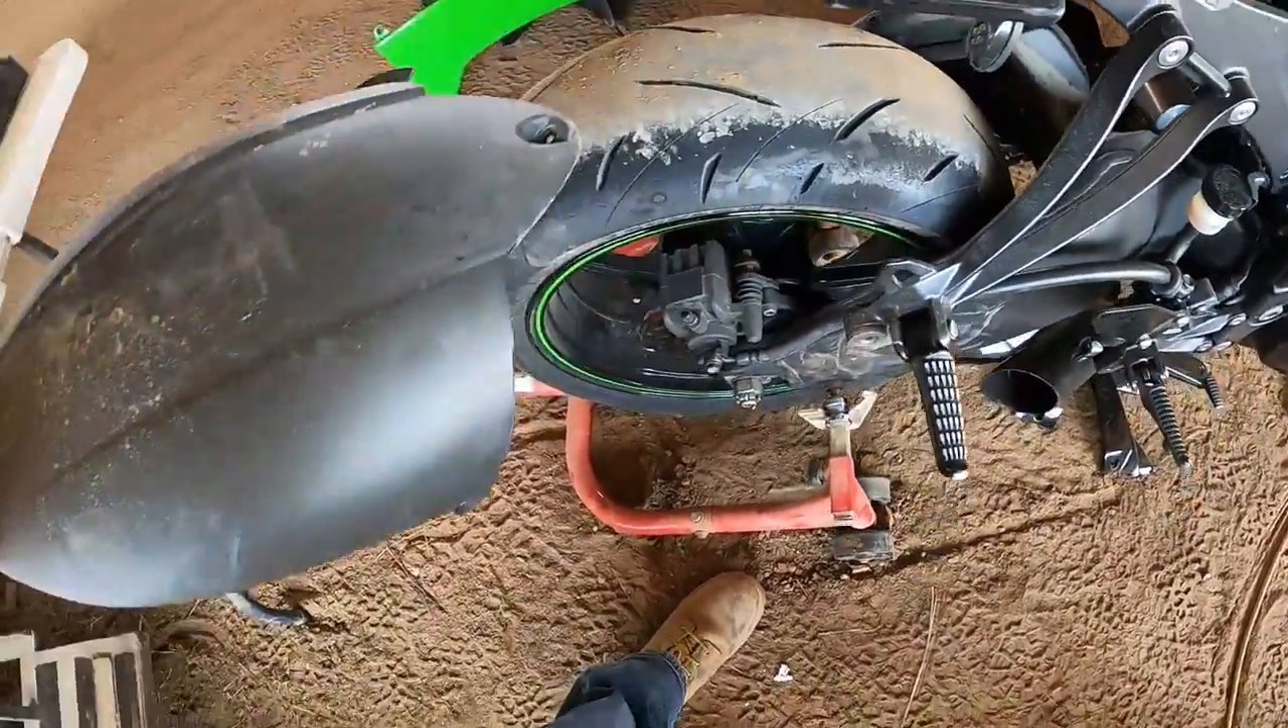There we go got the old dirty tire hugger off.